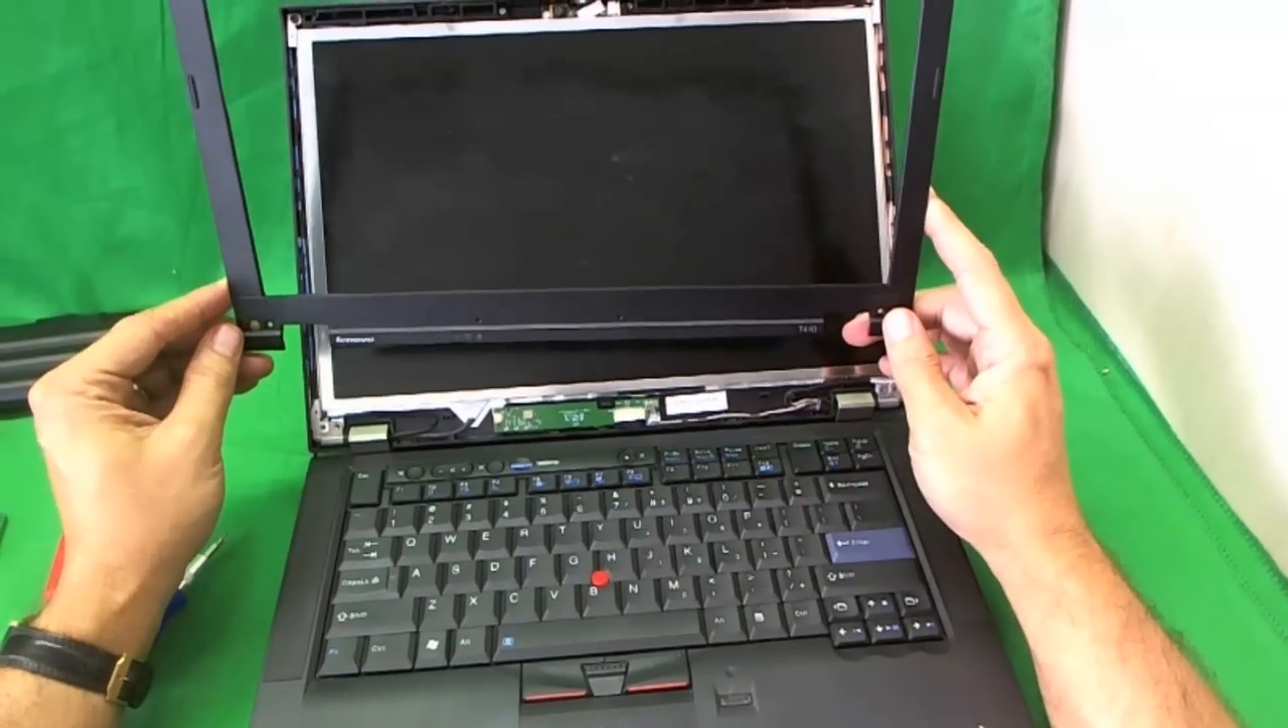Now the screen bezel is removed.